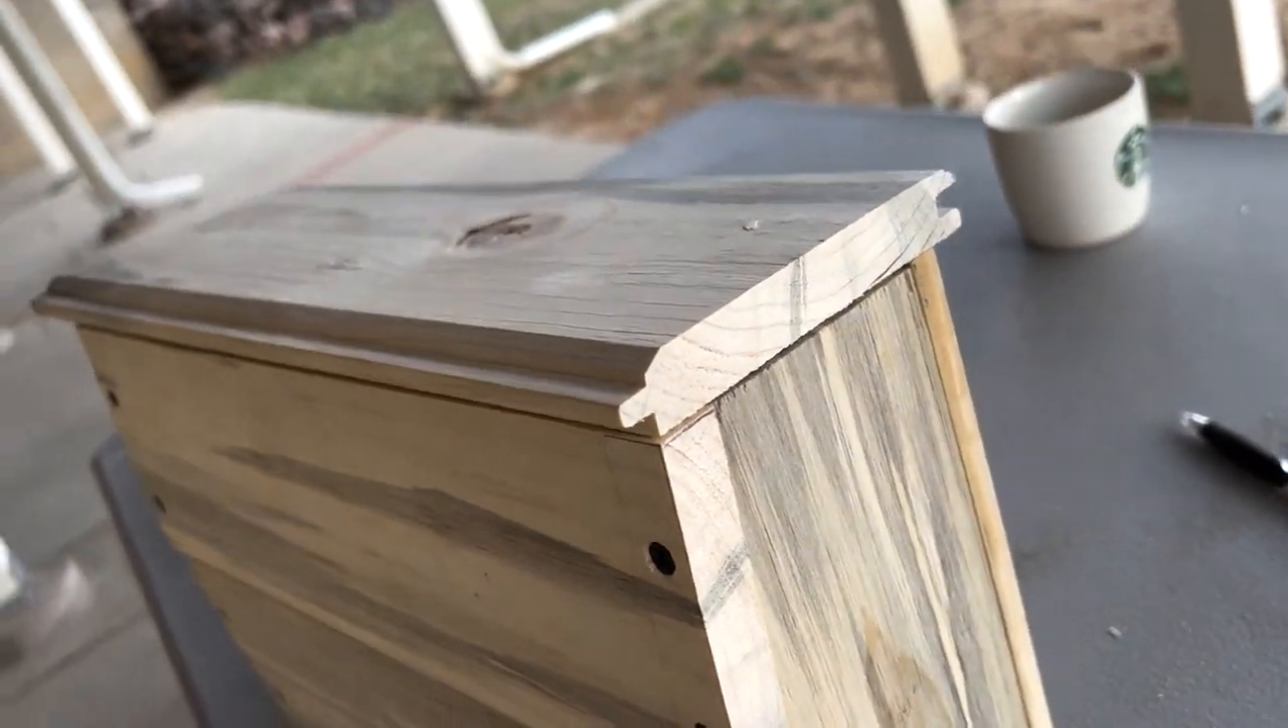All right, I got the lid on here.